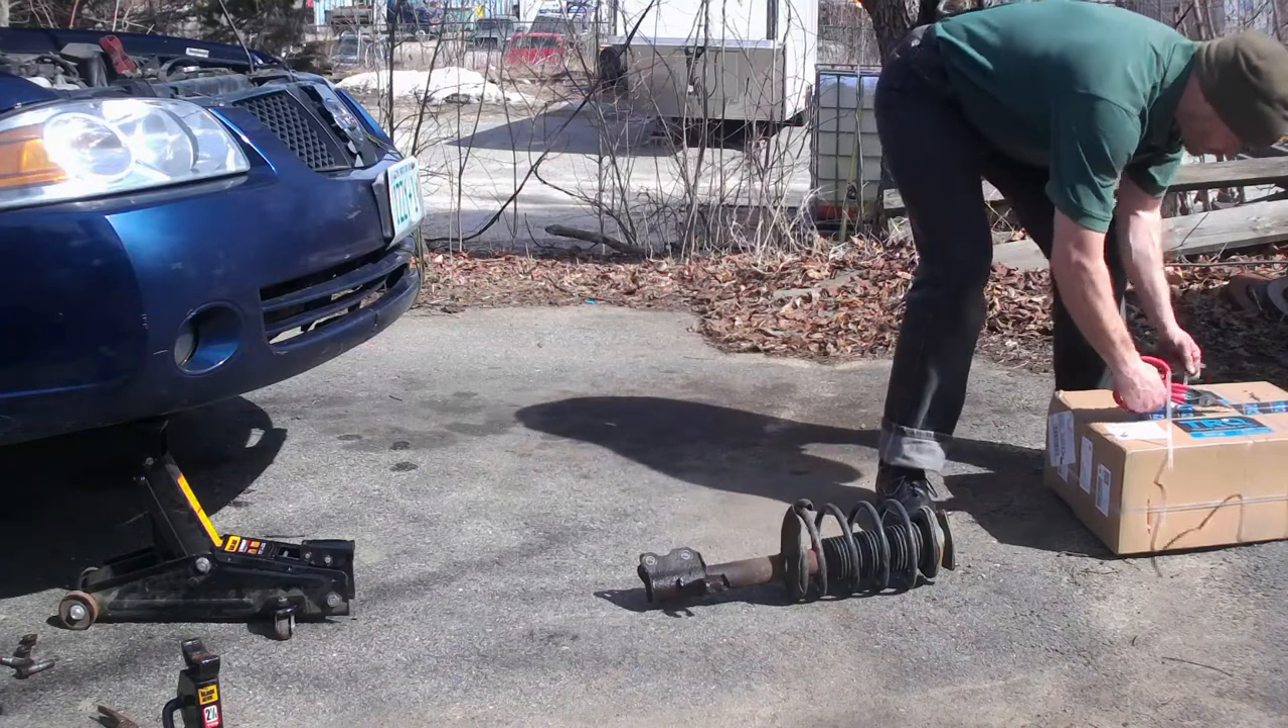Alright, so now we've got the whole strut removed, we're going to go ahead and disassemble this.